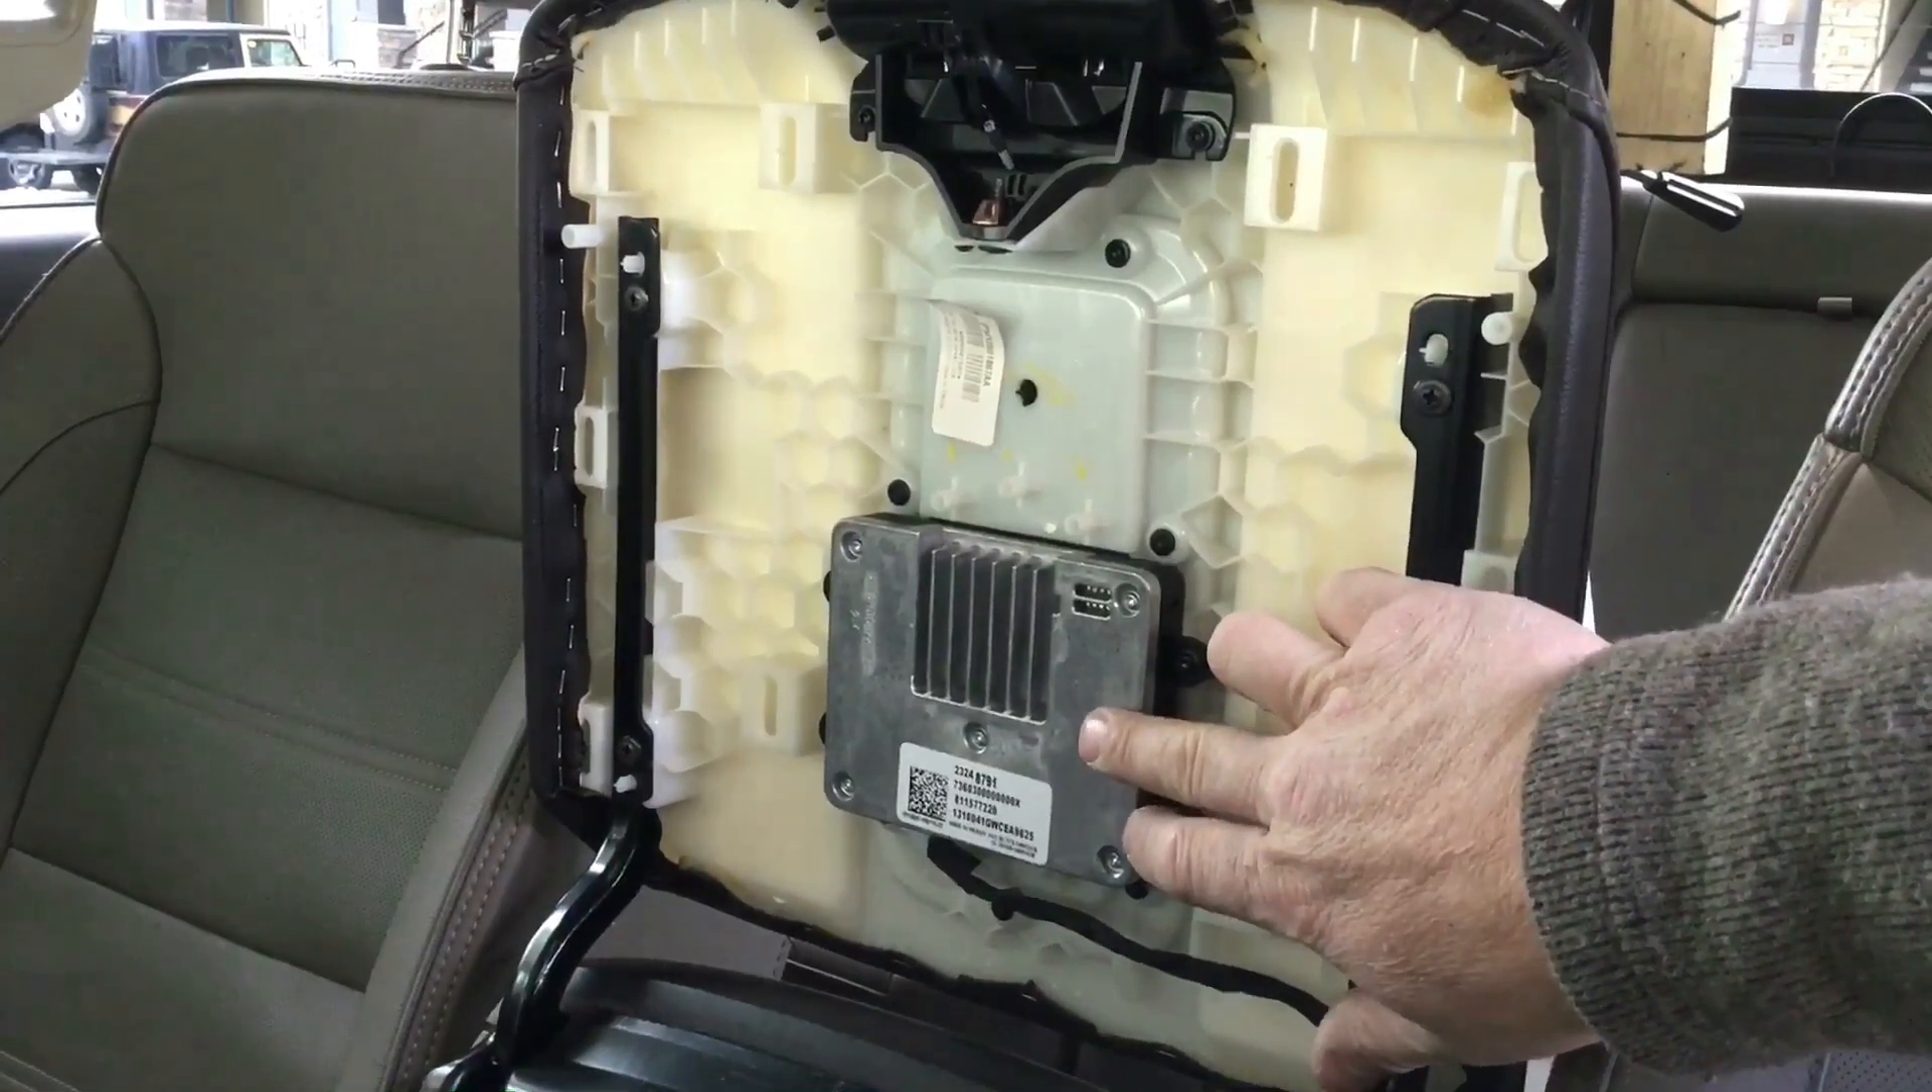Now you're left with four screws holding the charging module on.